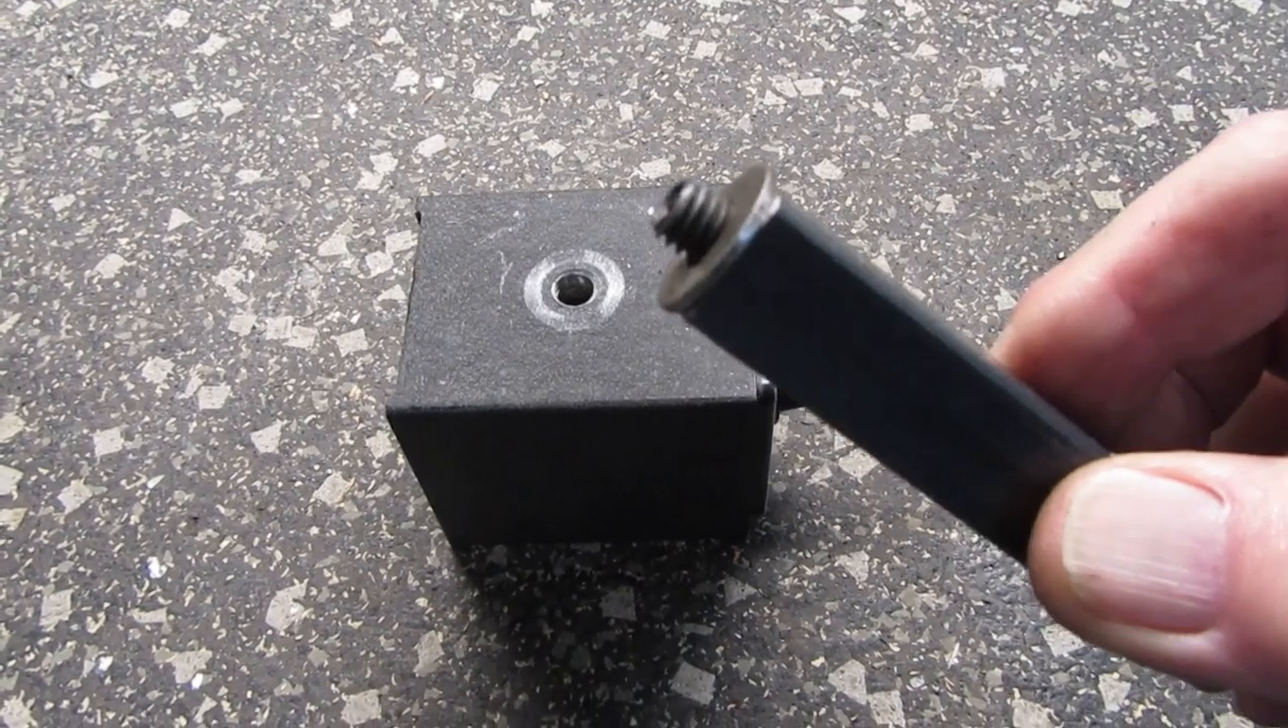Well here's our part with the set screw in and I put a washer on there.